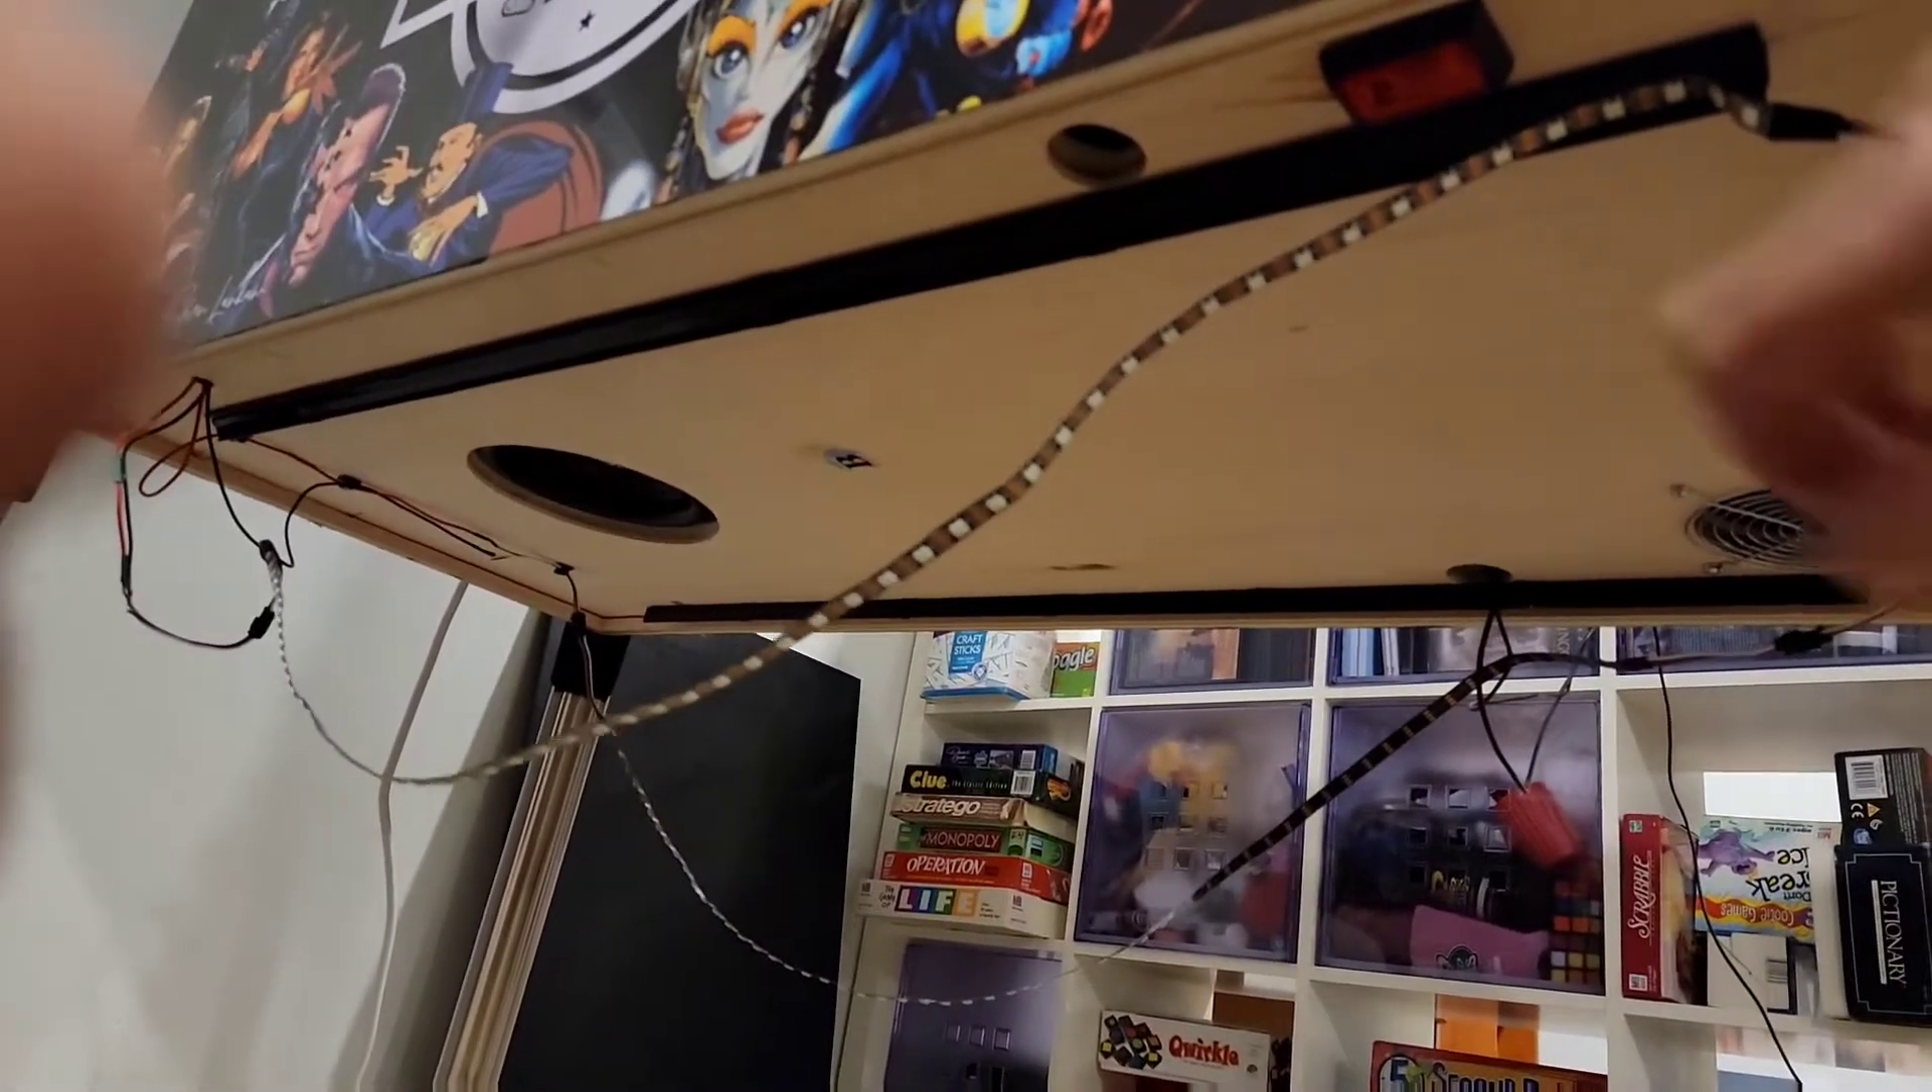The damn strips came away from the adhesive on both sides so they're just dangling there.